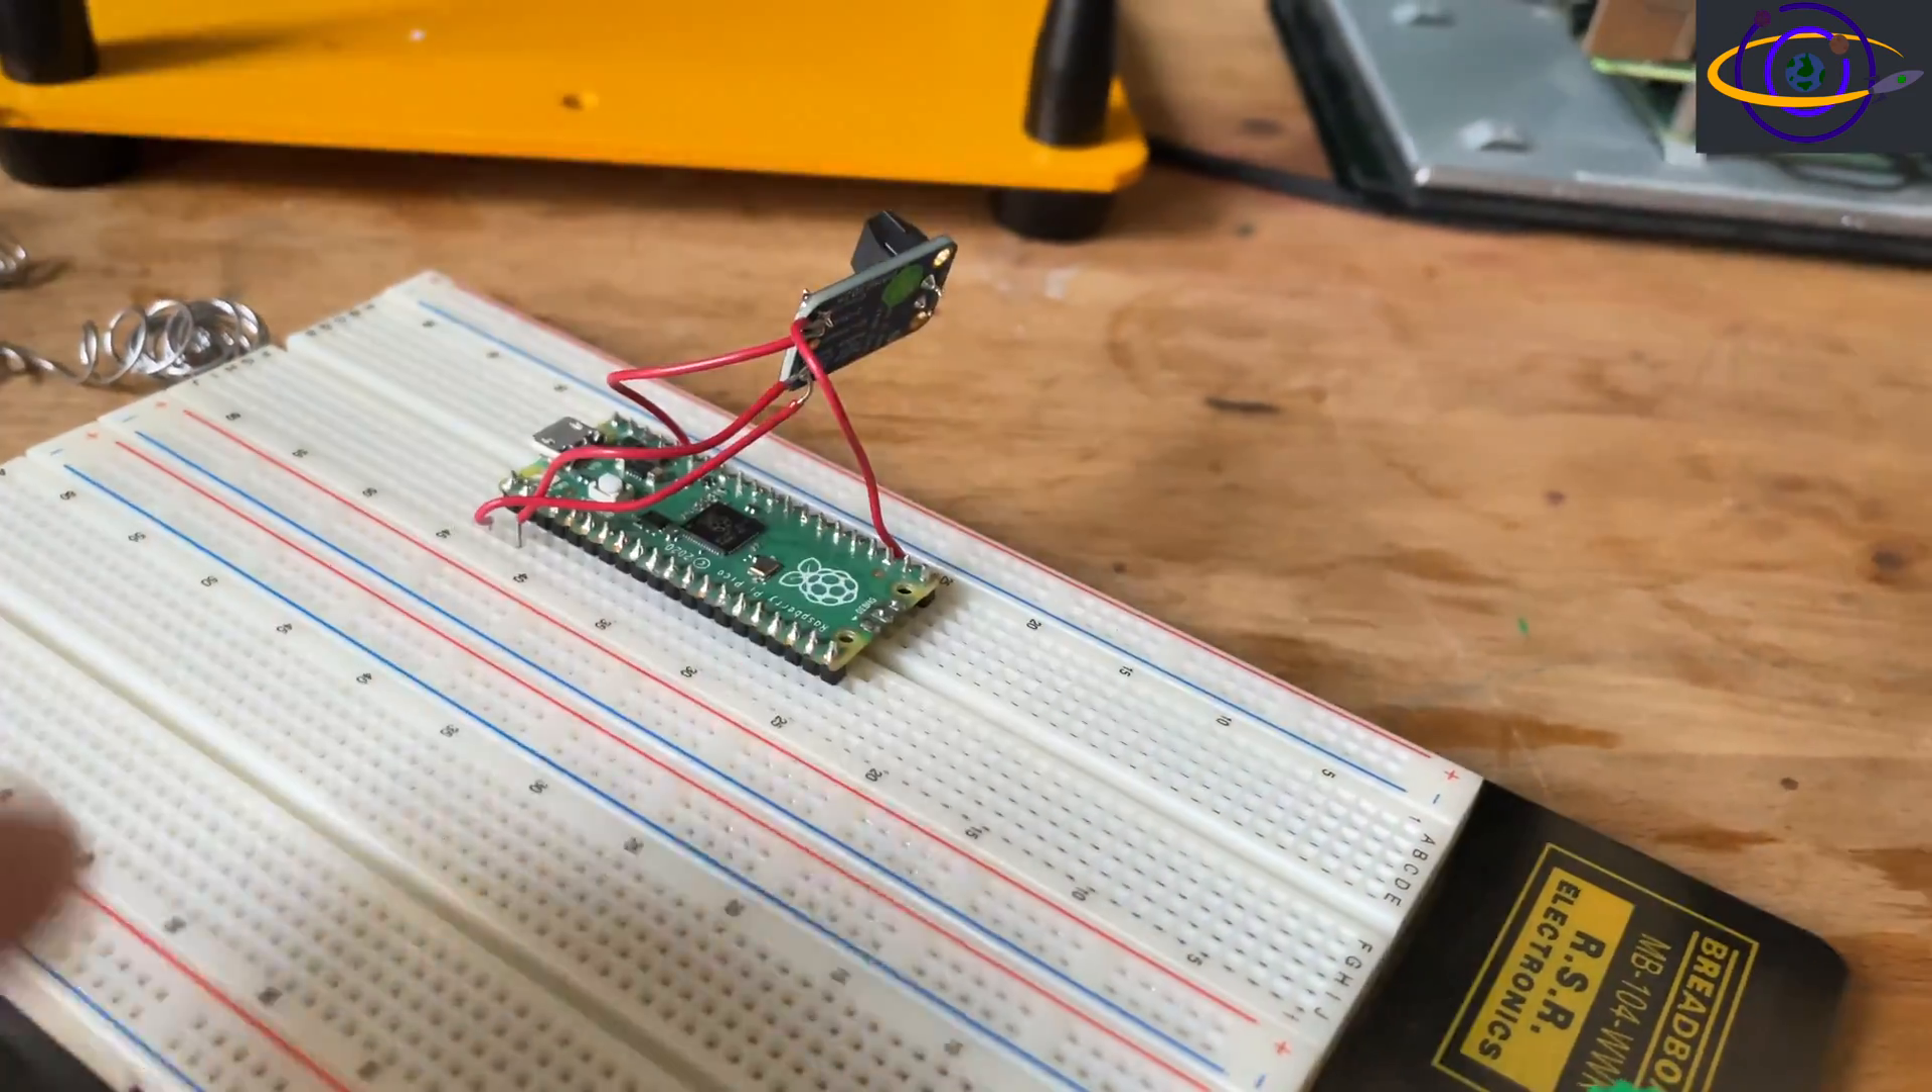Also, the wires that I soldered to the amplifier, I've actually plugged them into the breadboard.